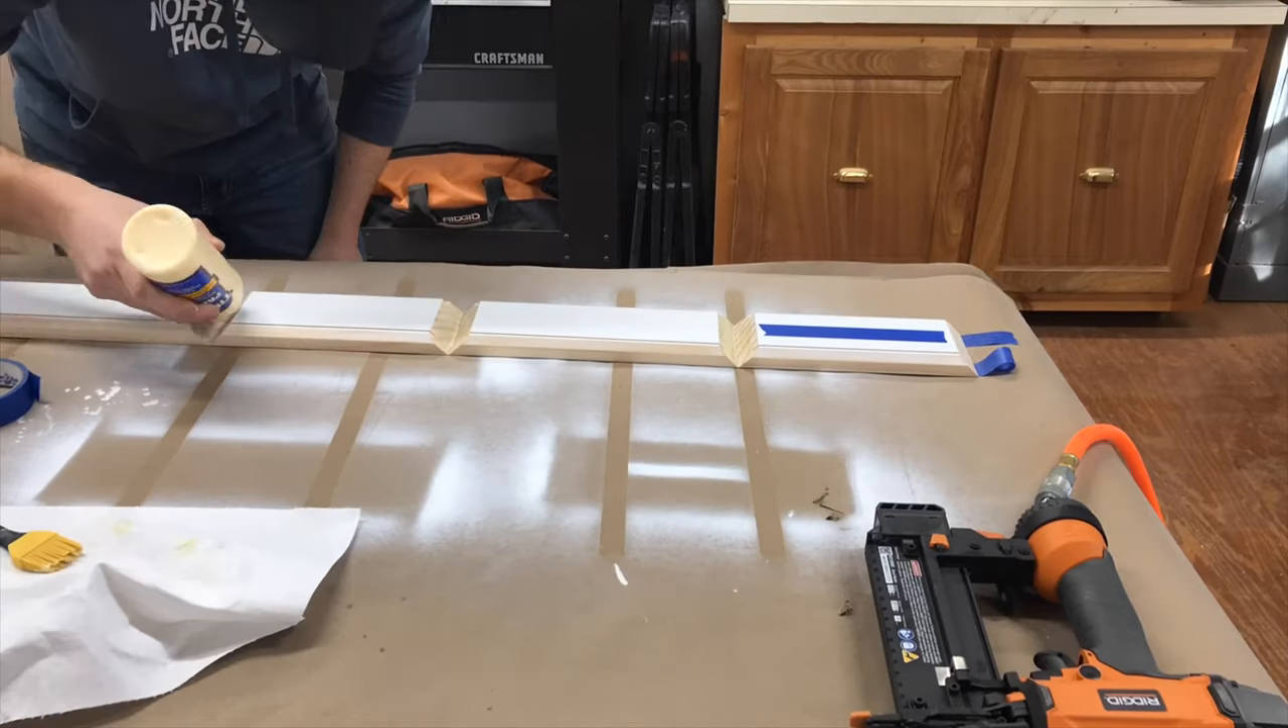I laid all four pieces out edge to edge on top of painters tape and then spread glue on the corners.